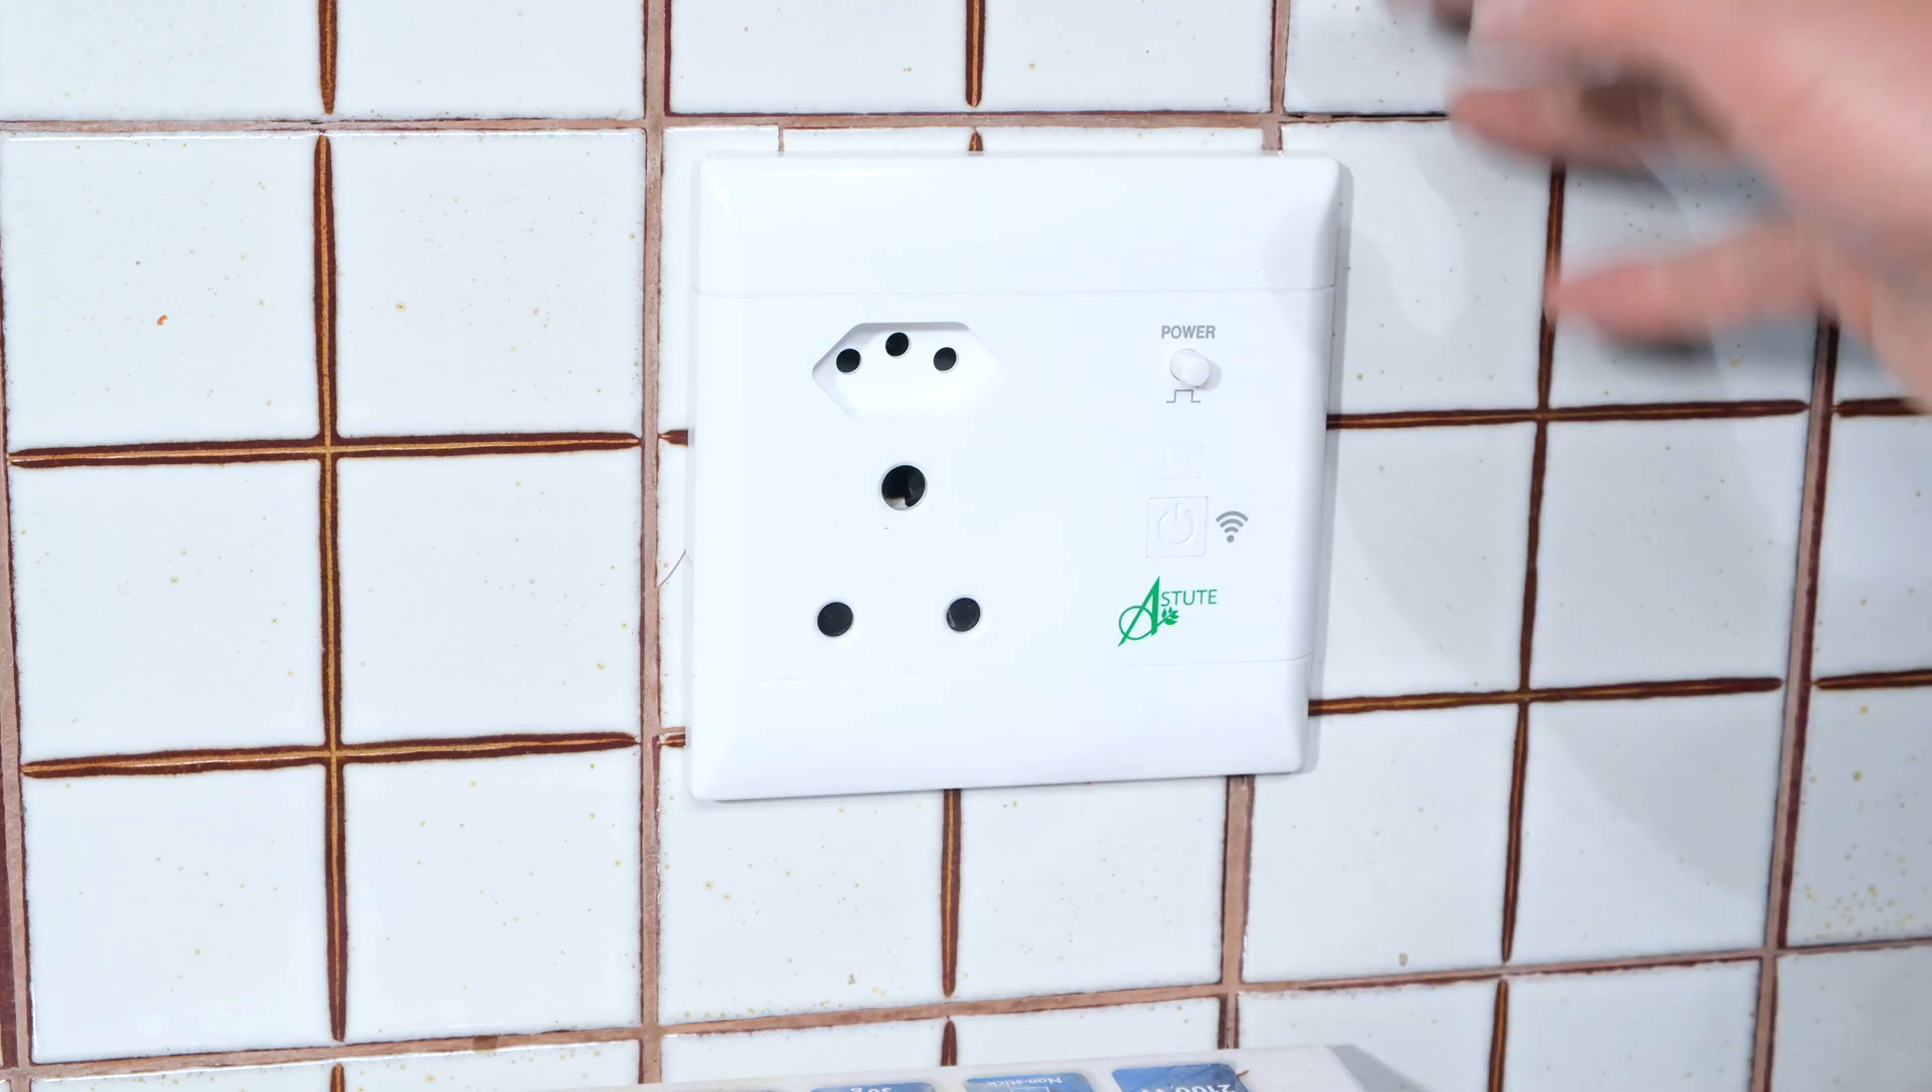All right so the outlet is now installed and I can go turn on the power.